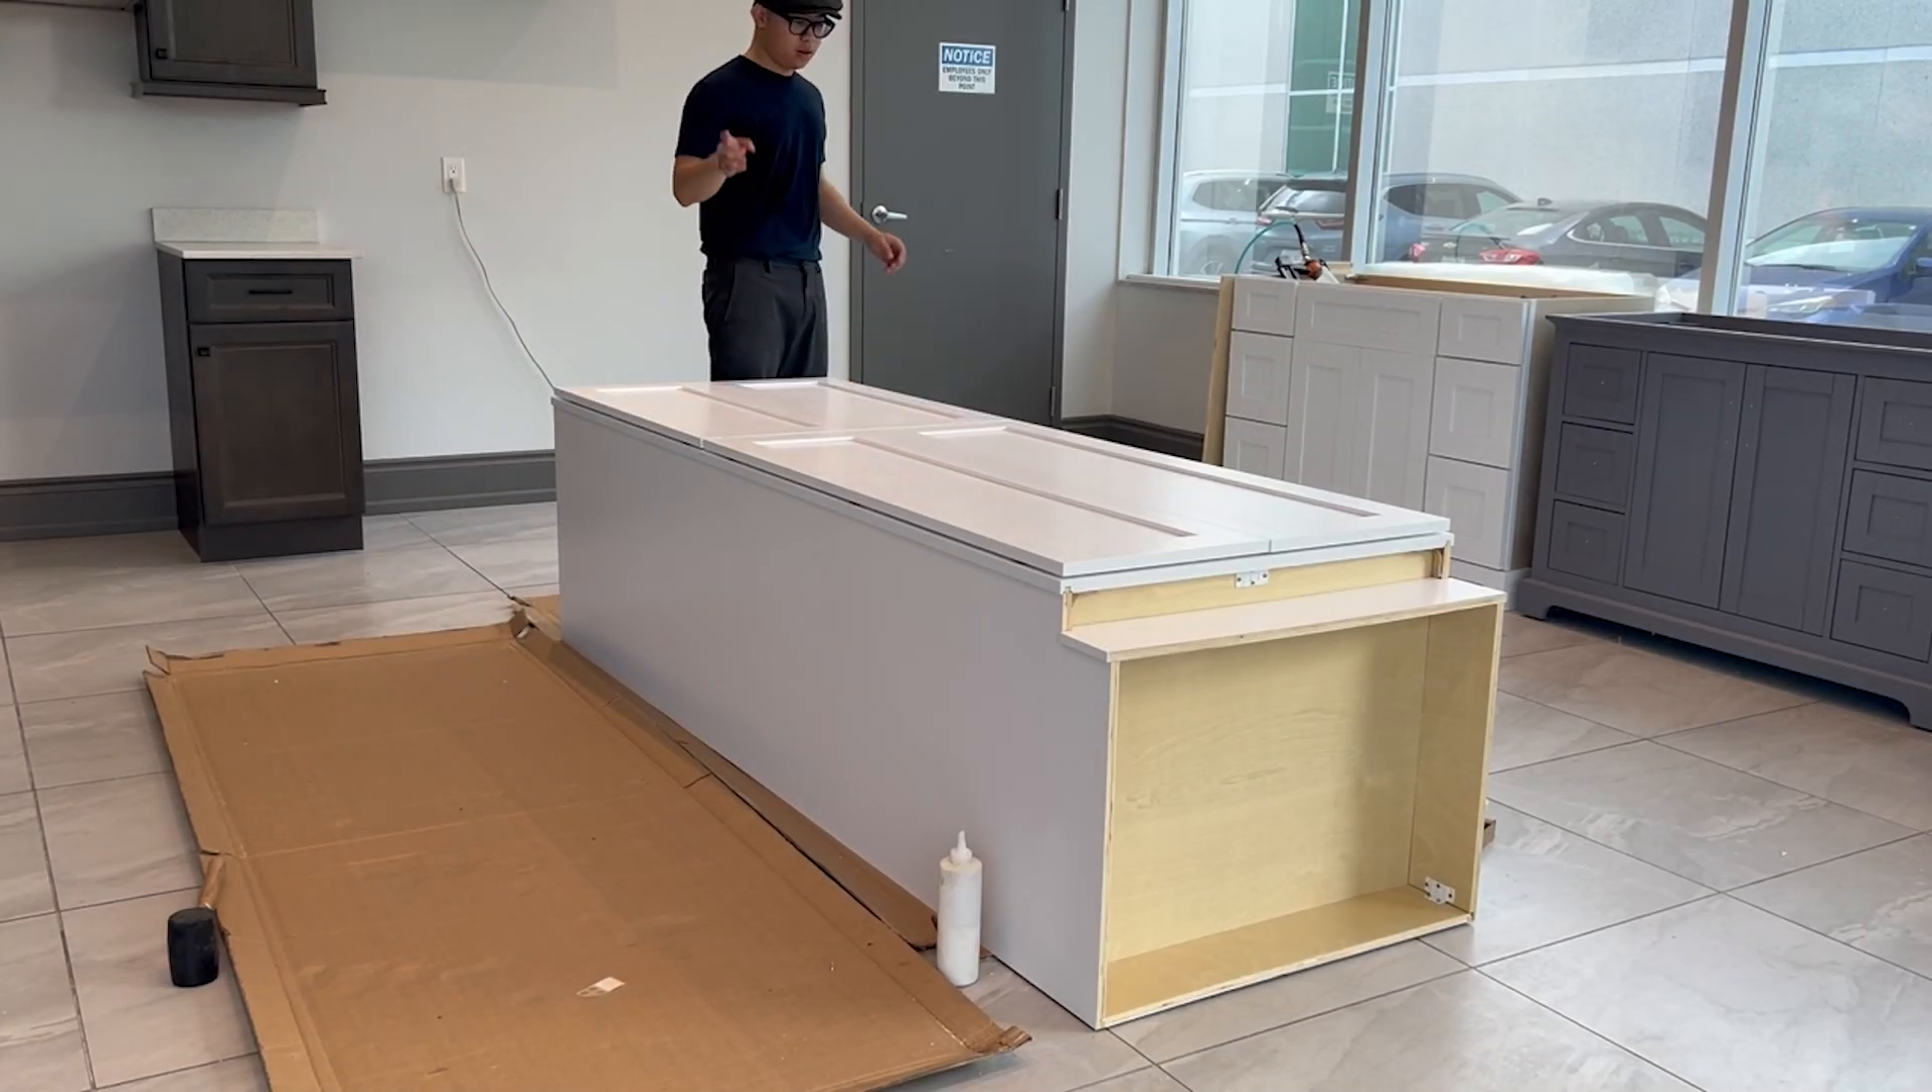The wall pantry is now fully assembled.